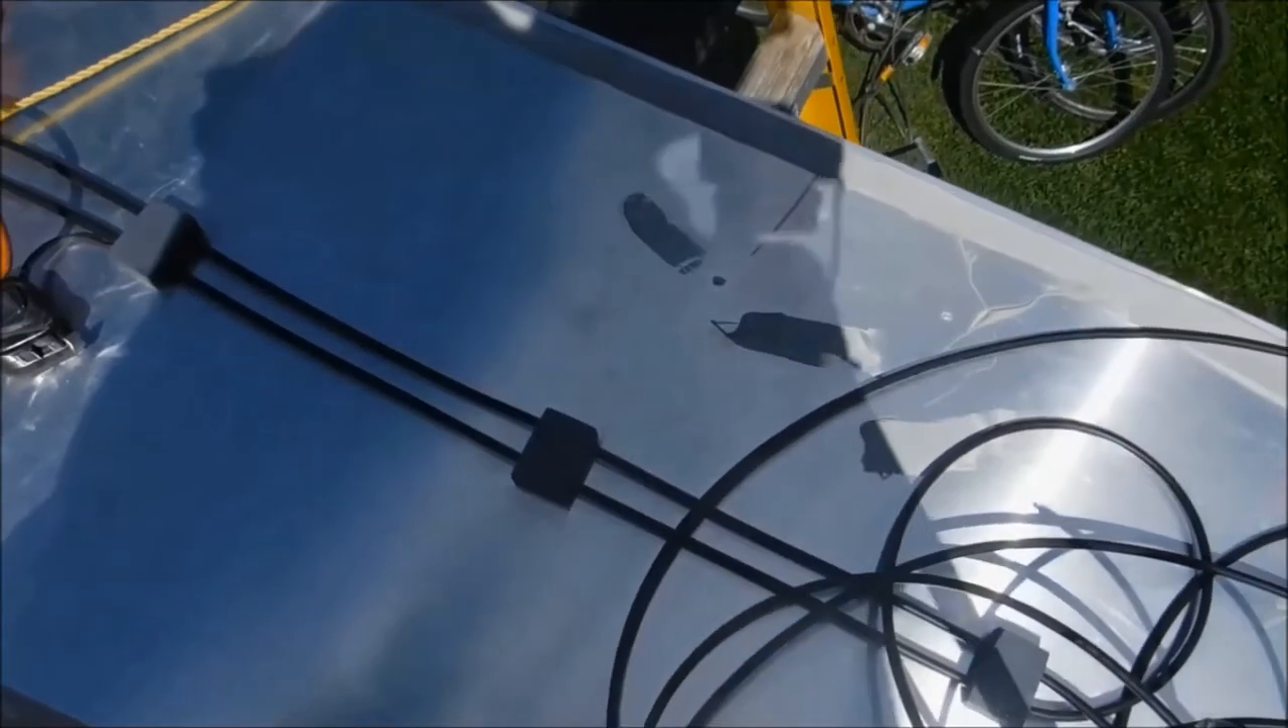Alright, we've got the power leads strung and fastened down with our little homemade blocks.